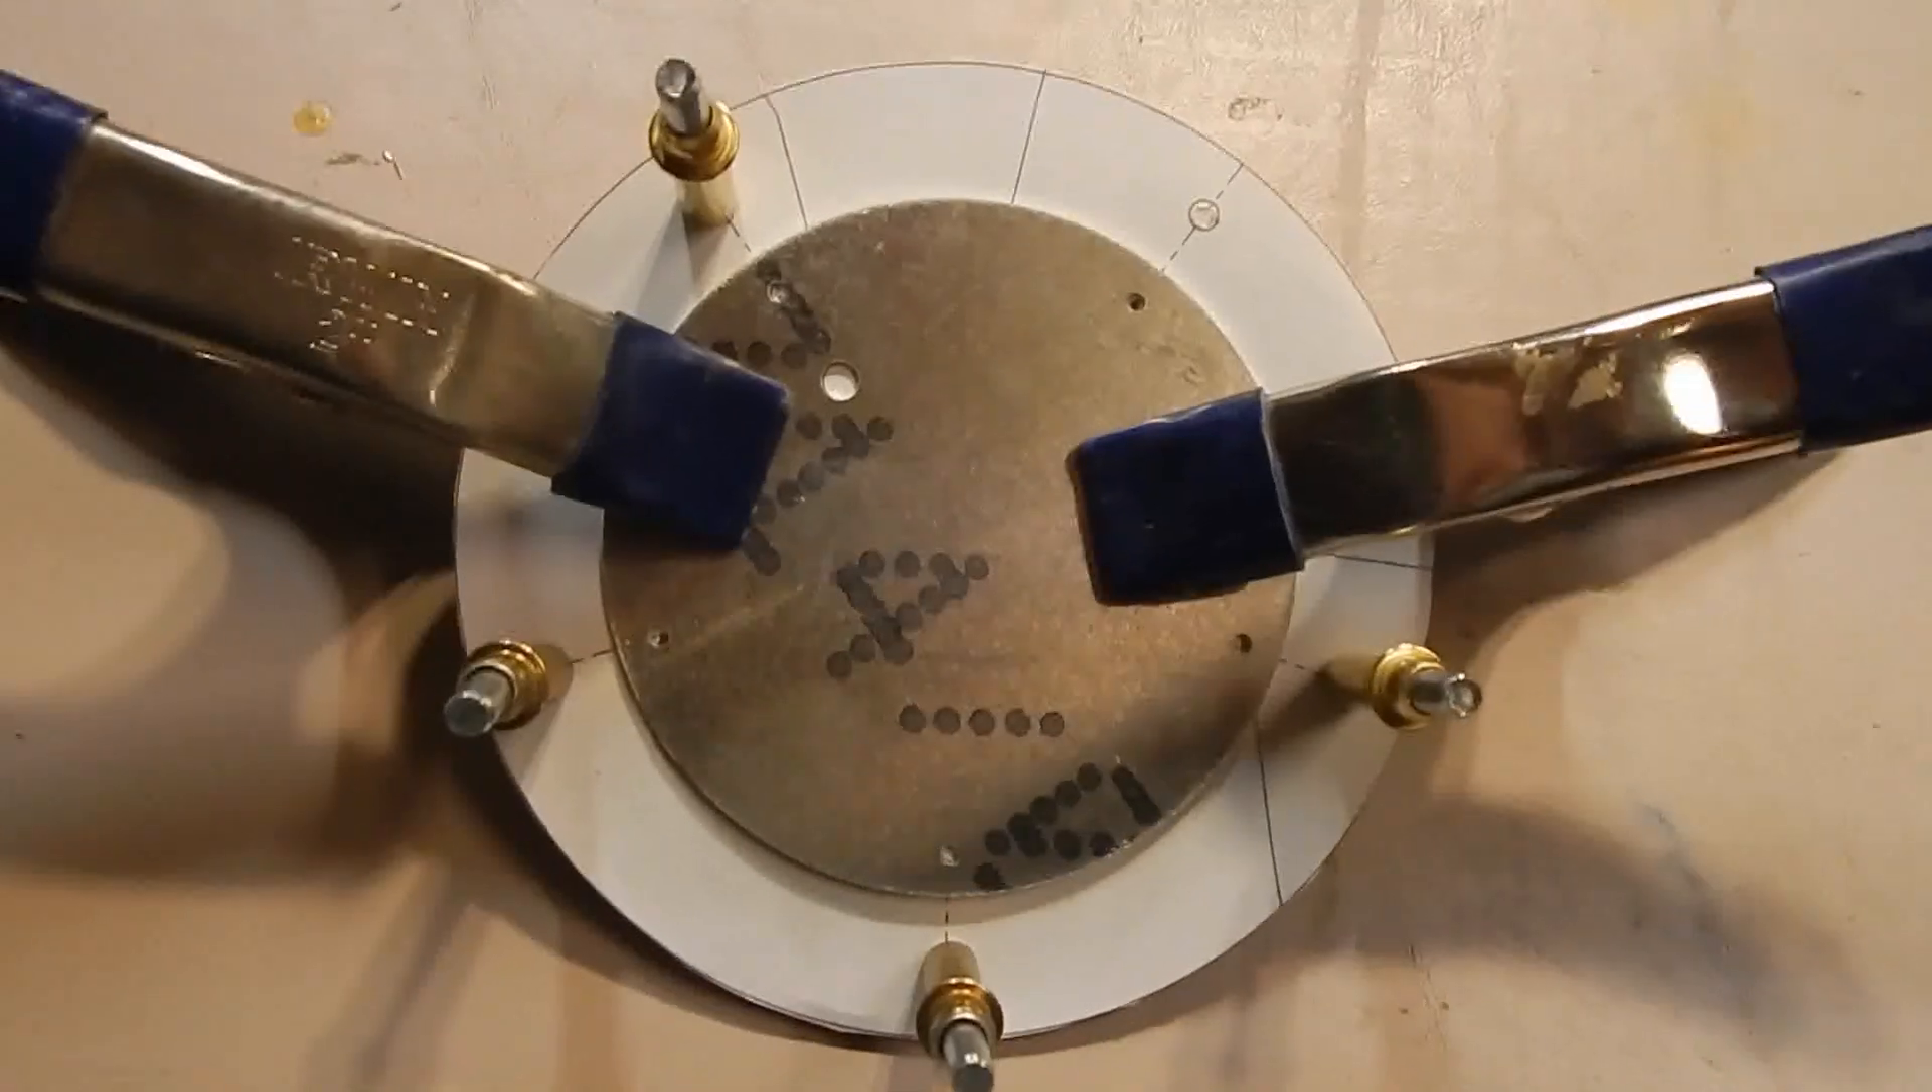Then I clamped the three -inch doubler onto the template.